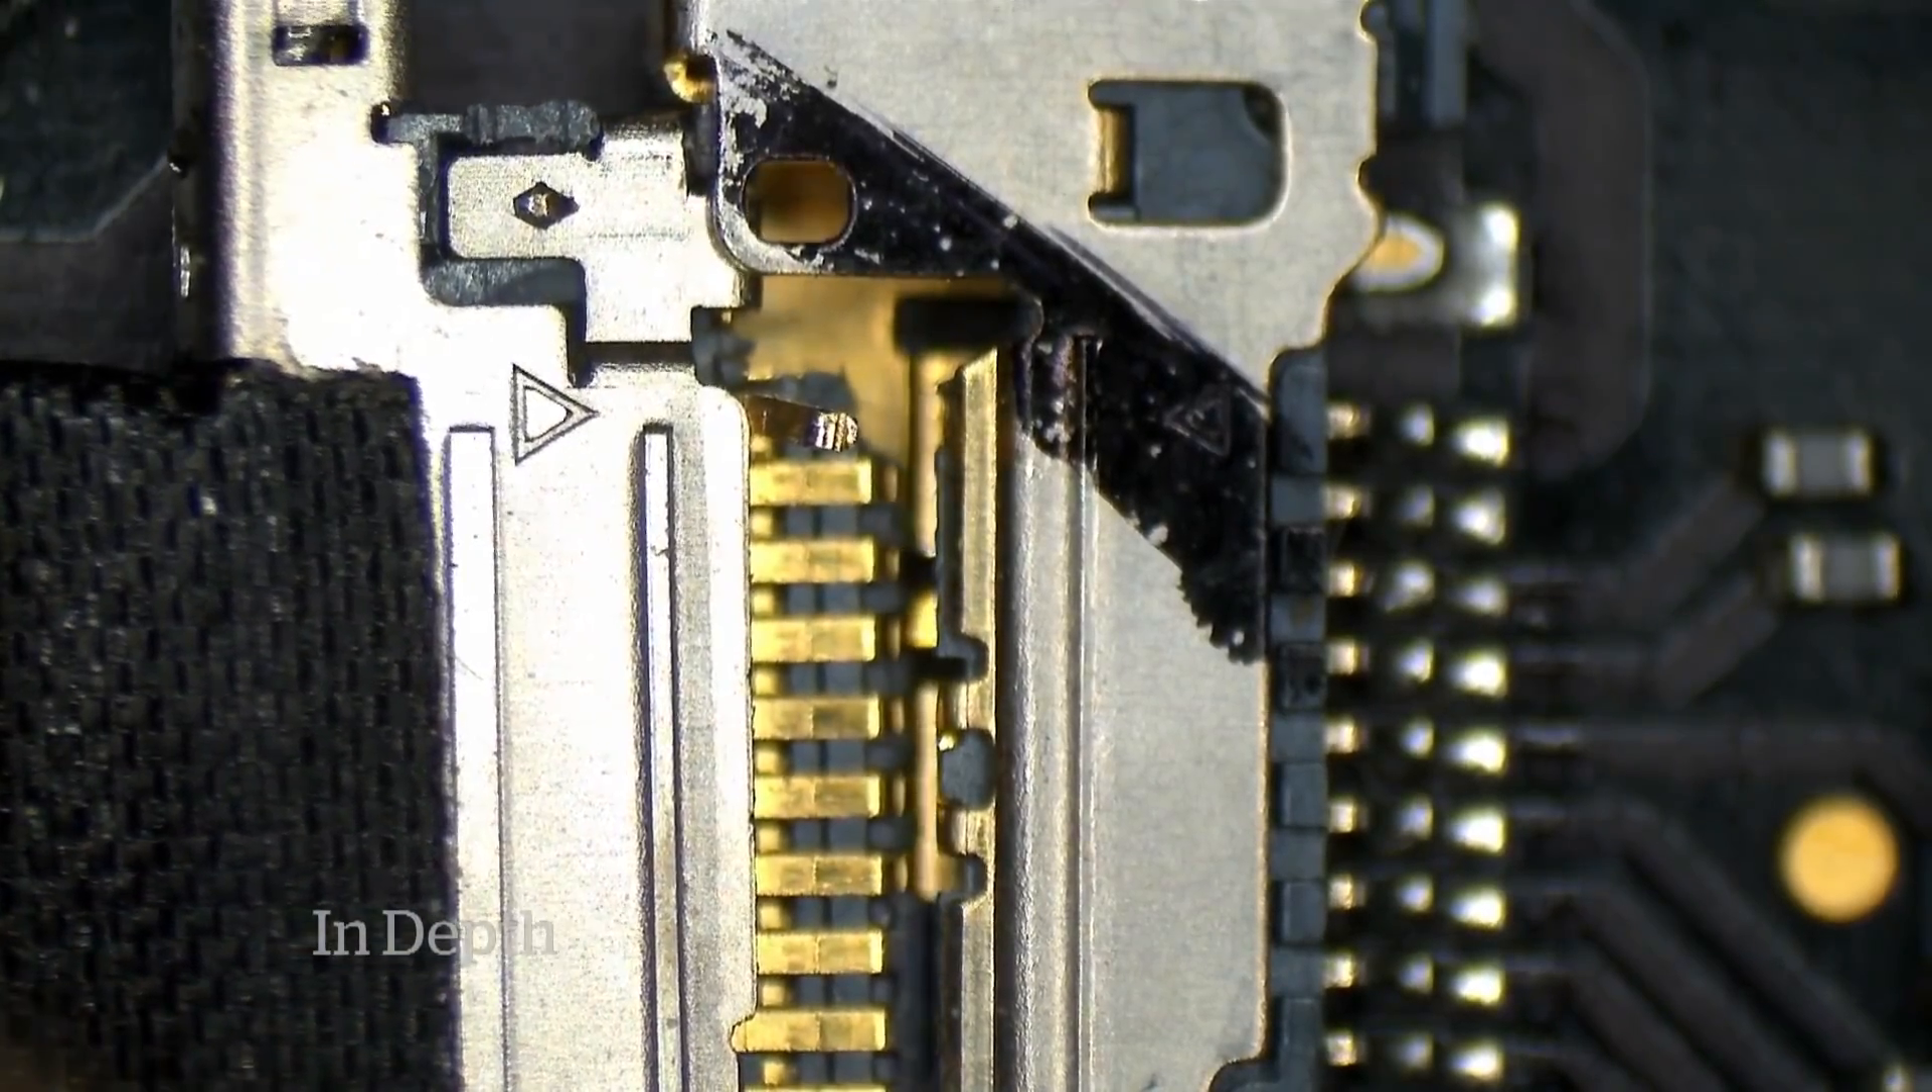See the pin that's sticking out? Okay. So that pin is actually most likely the pin for the backlight. And as you can see, it's probably not making contact because it's bent outwards.